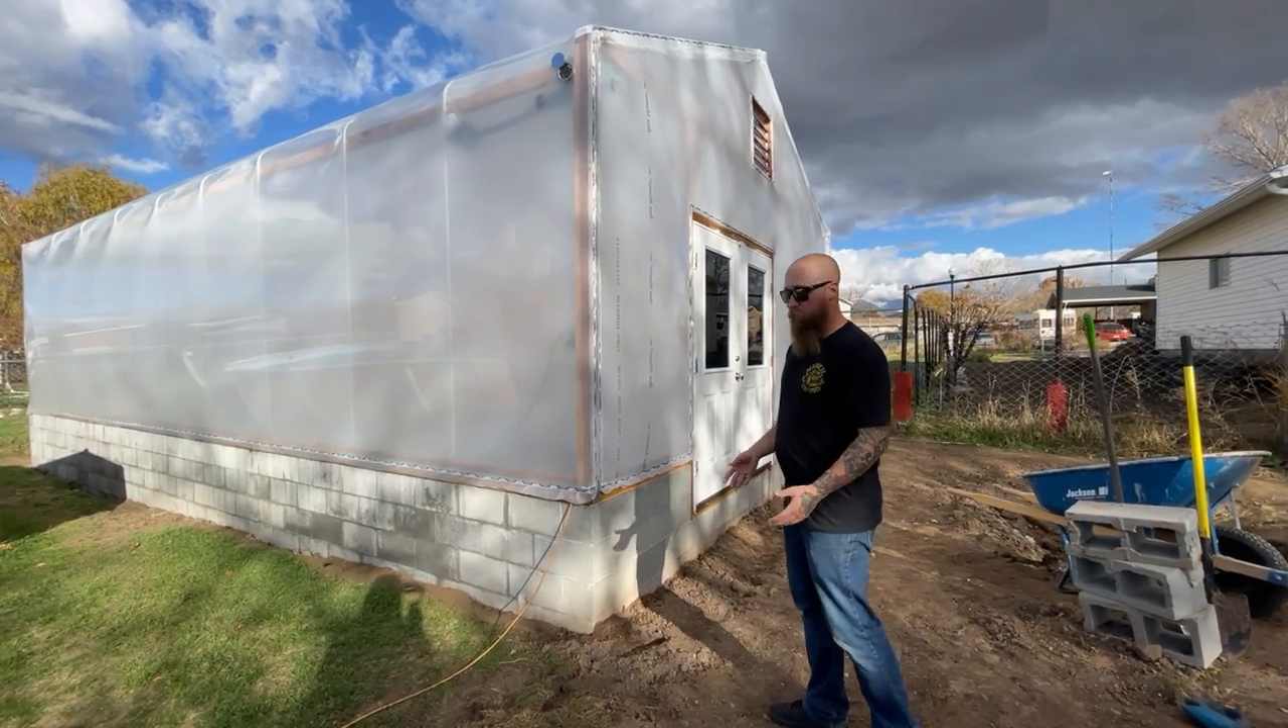We set up this little block wall here.